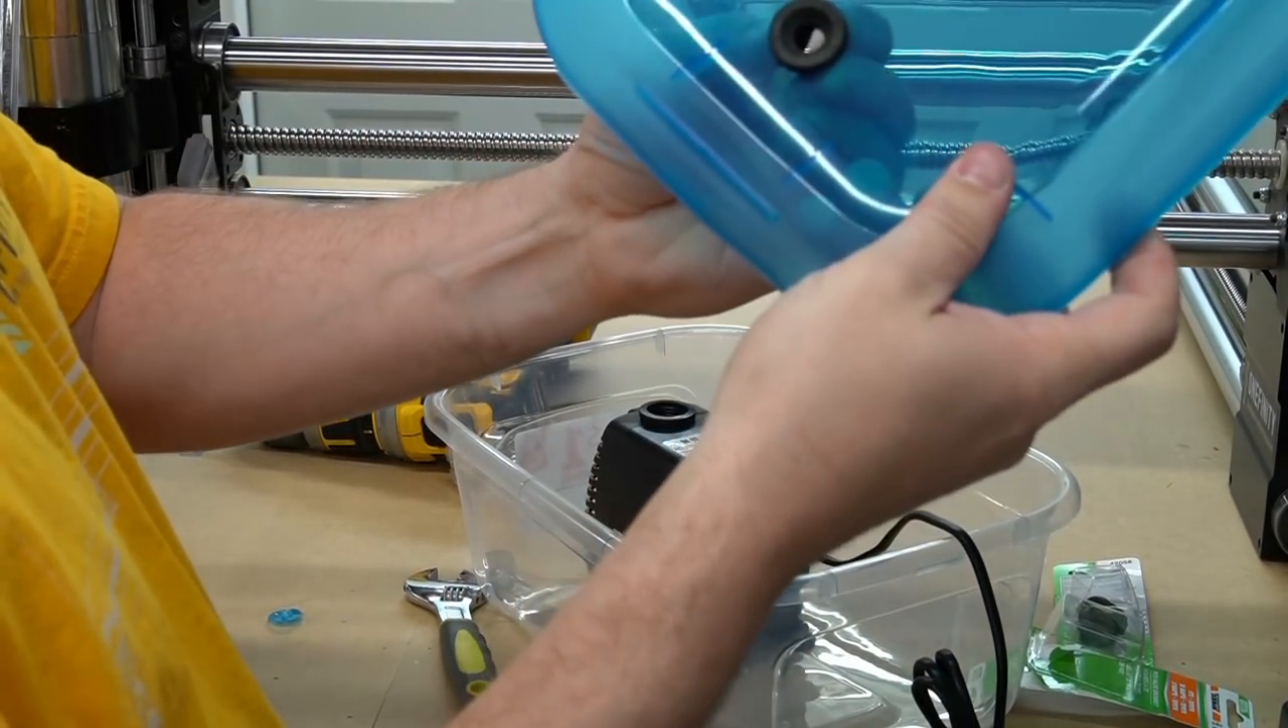Then I'm going to get the grommet that I bought at O 'Reilly's and stick it in this hole. It fits perfectly.